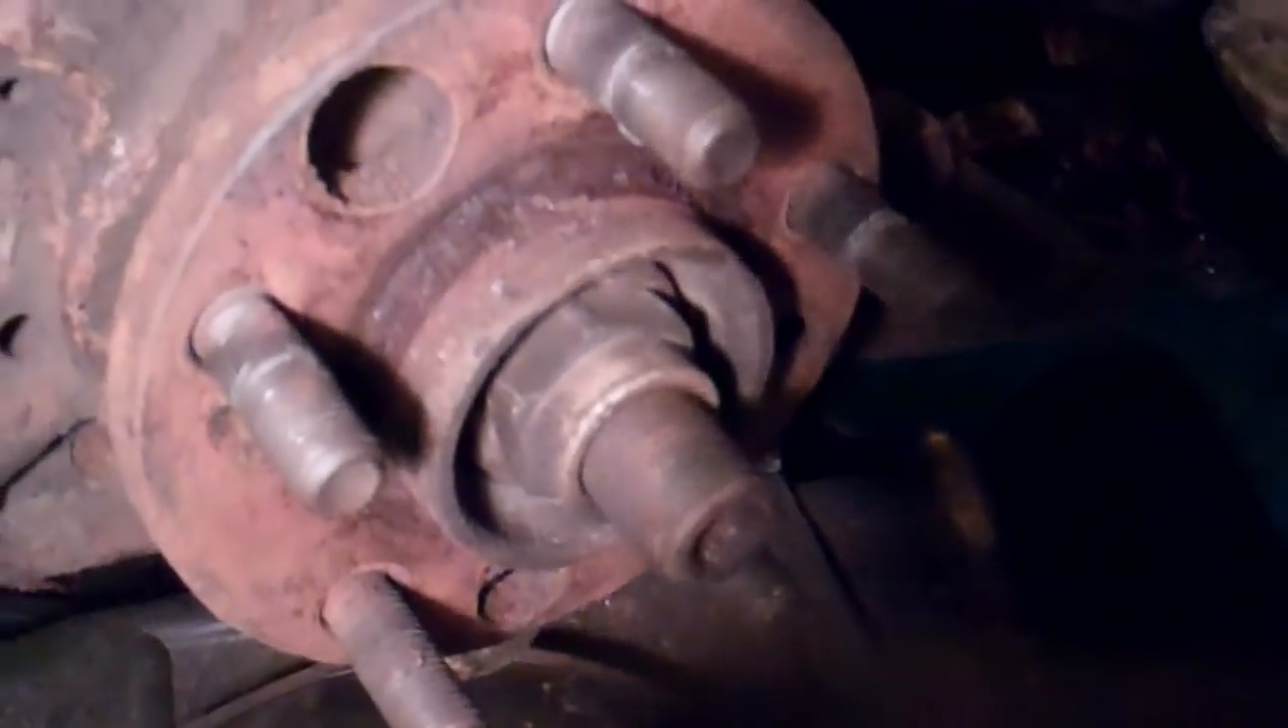Okay I got the rotor off the hub.